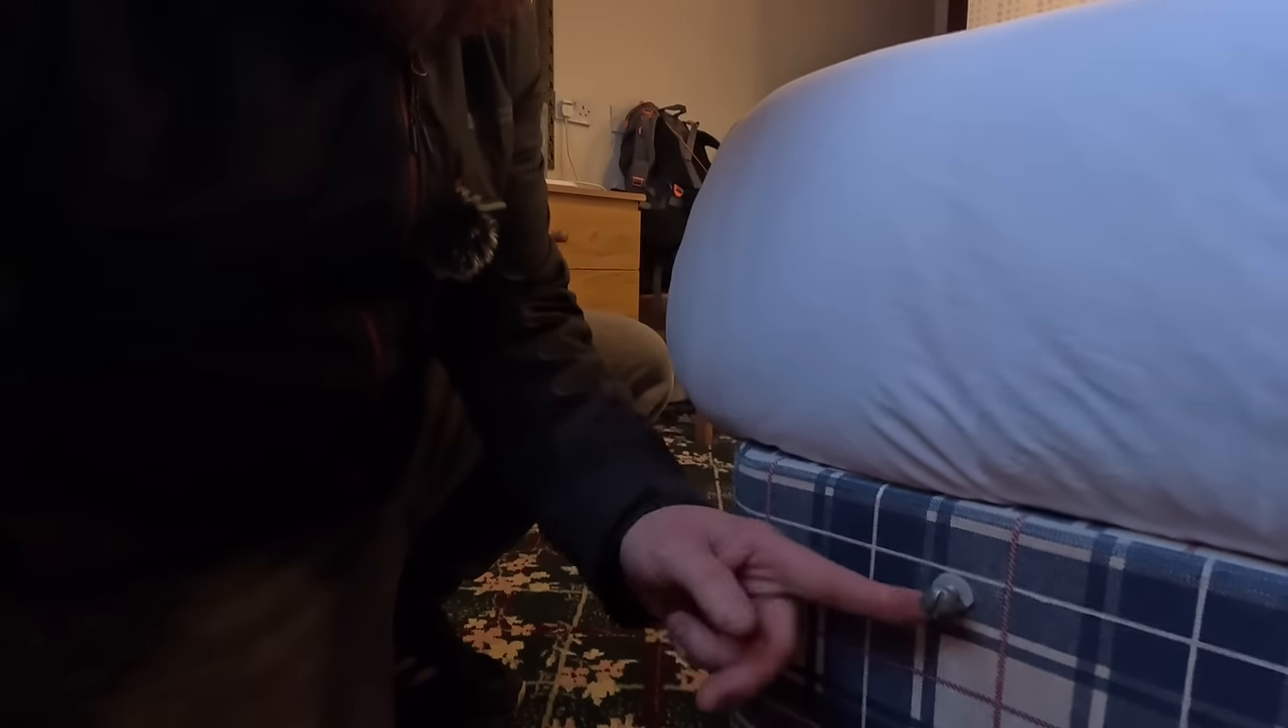See this sticking out of the bed here a big screw it's just sticking out.